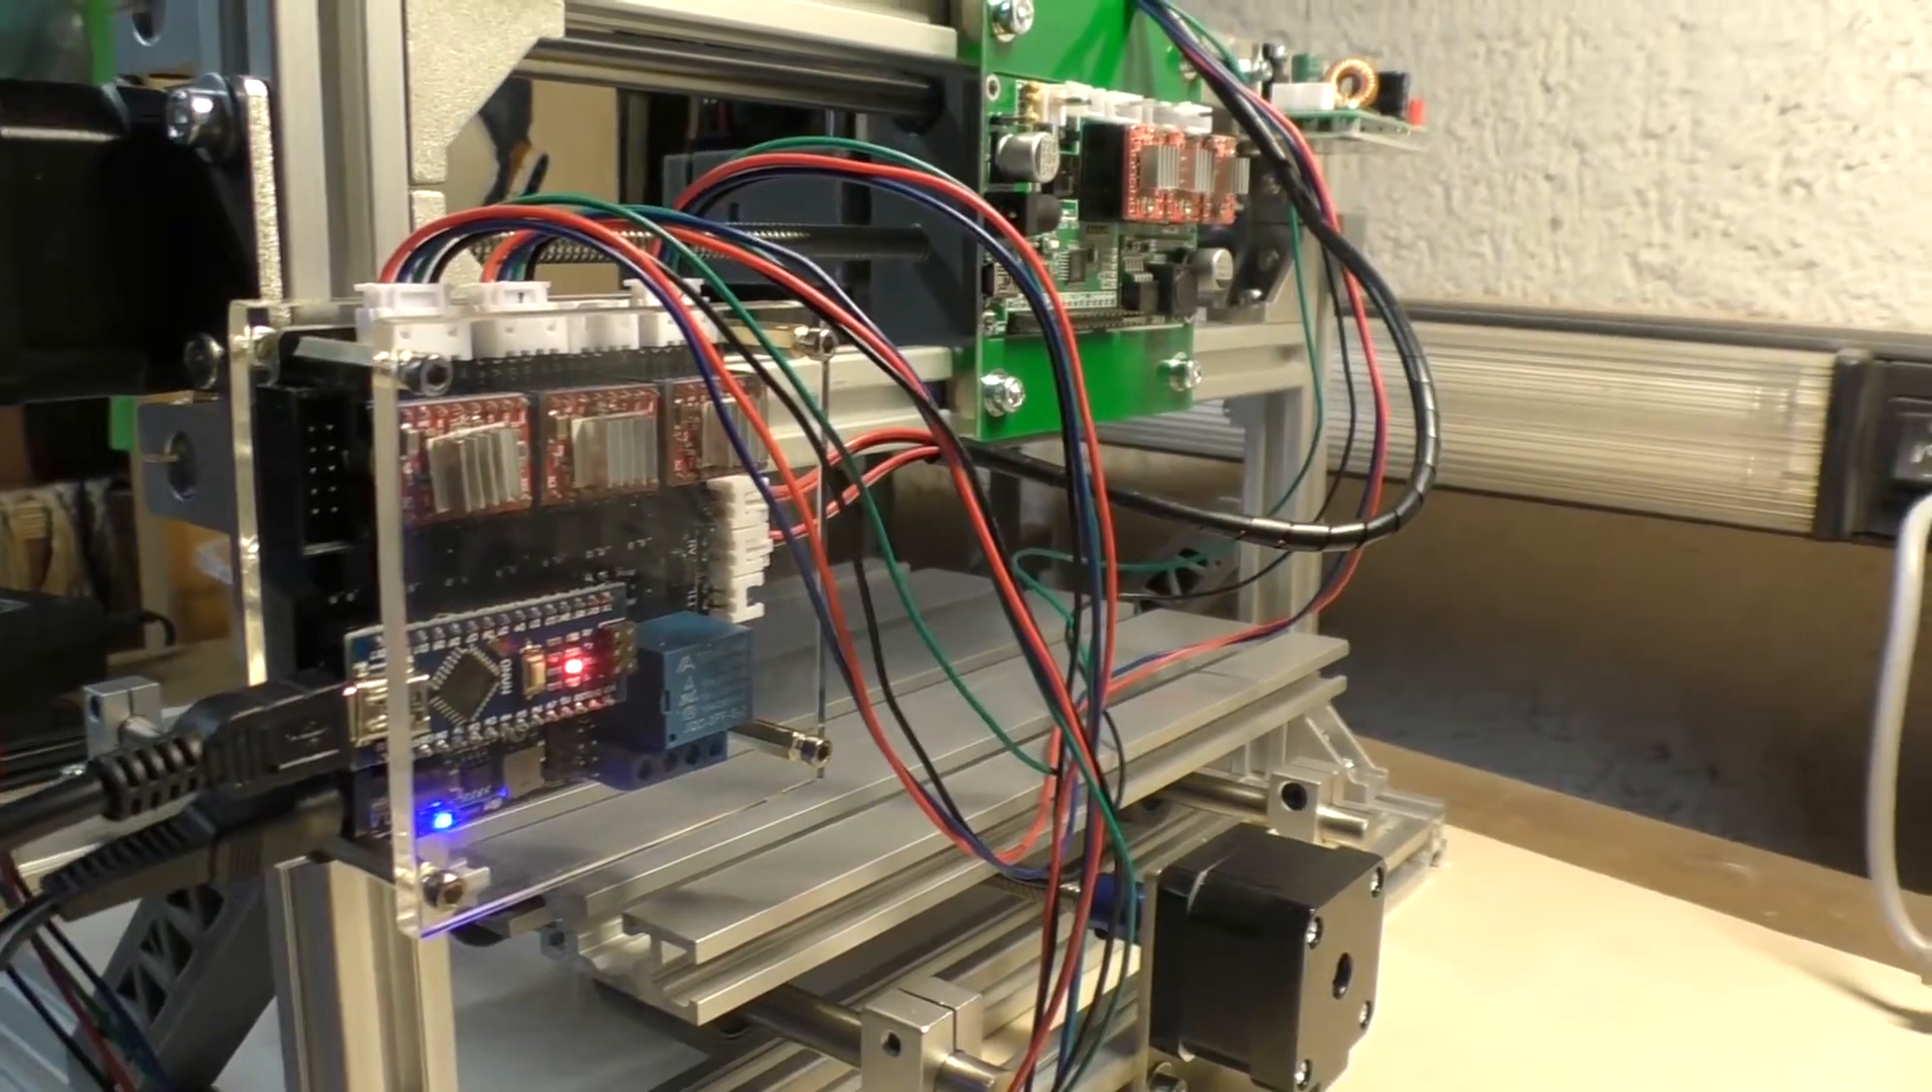So here's the new controller fitted and I've just done a mock-up to do a functional test.